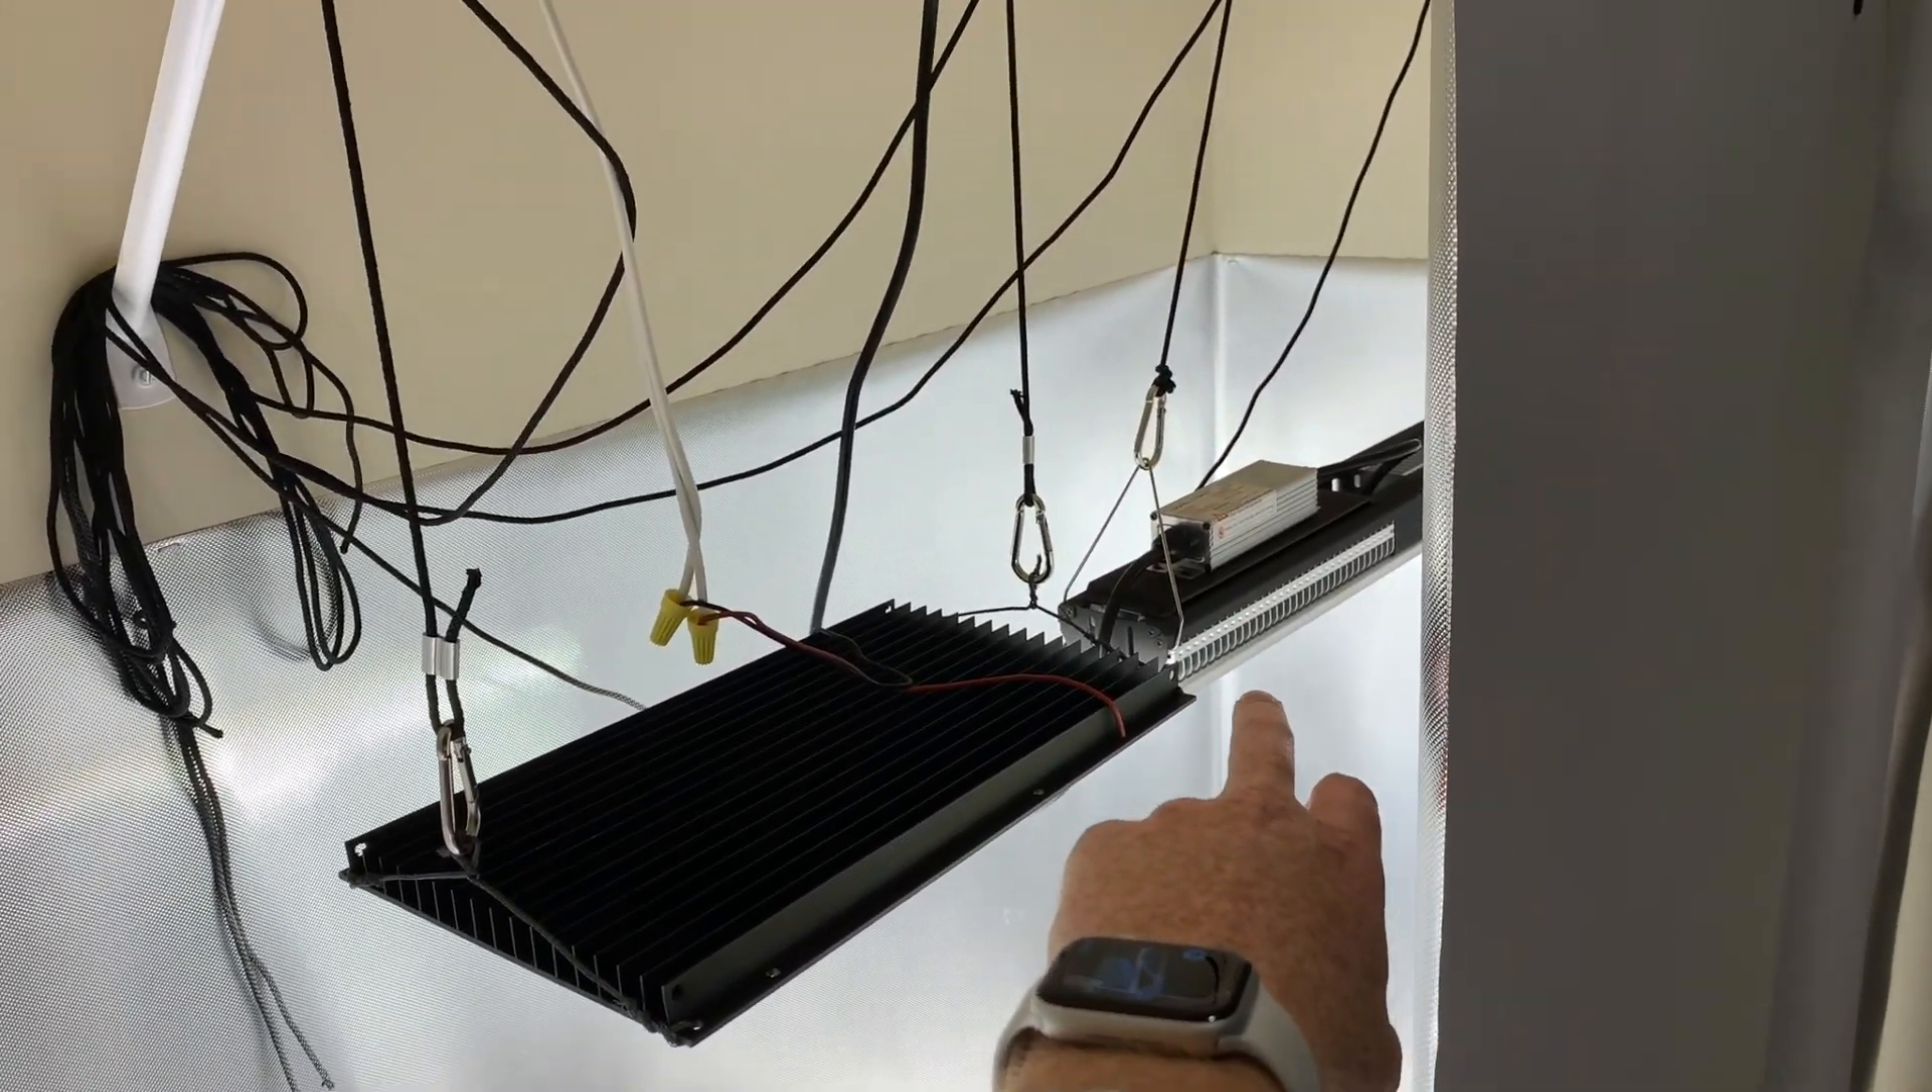Okay, I got the lights hung. Well, two out of three of them.